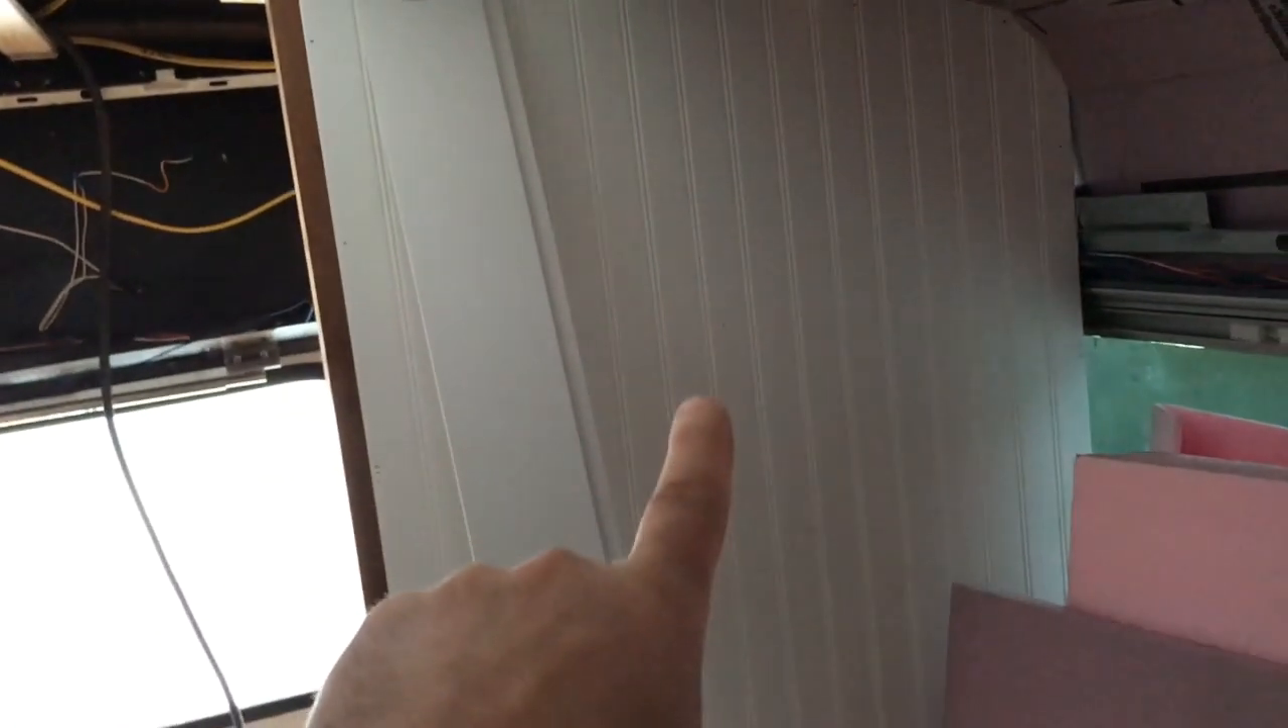And we got this wall up, or this panel up.